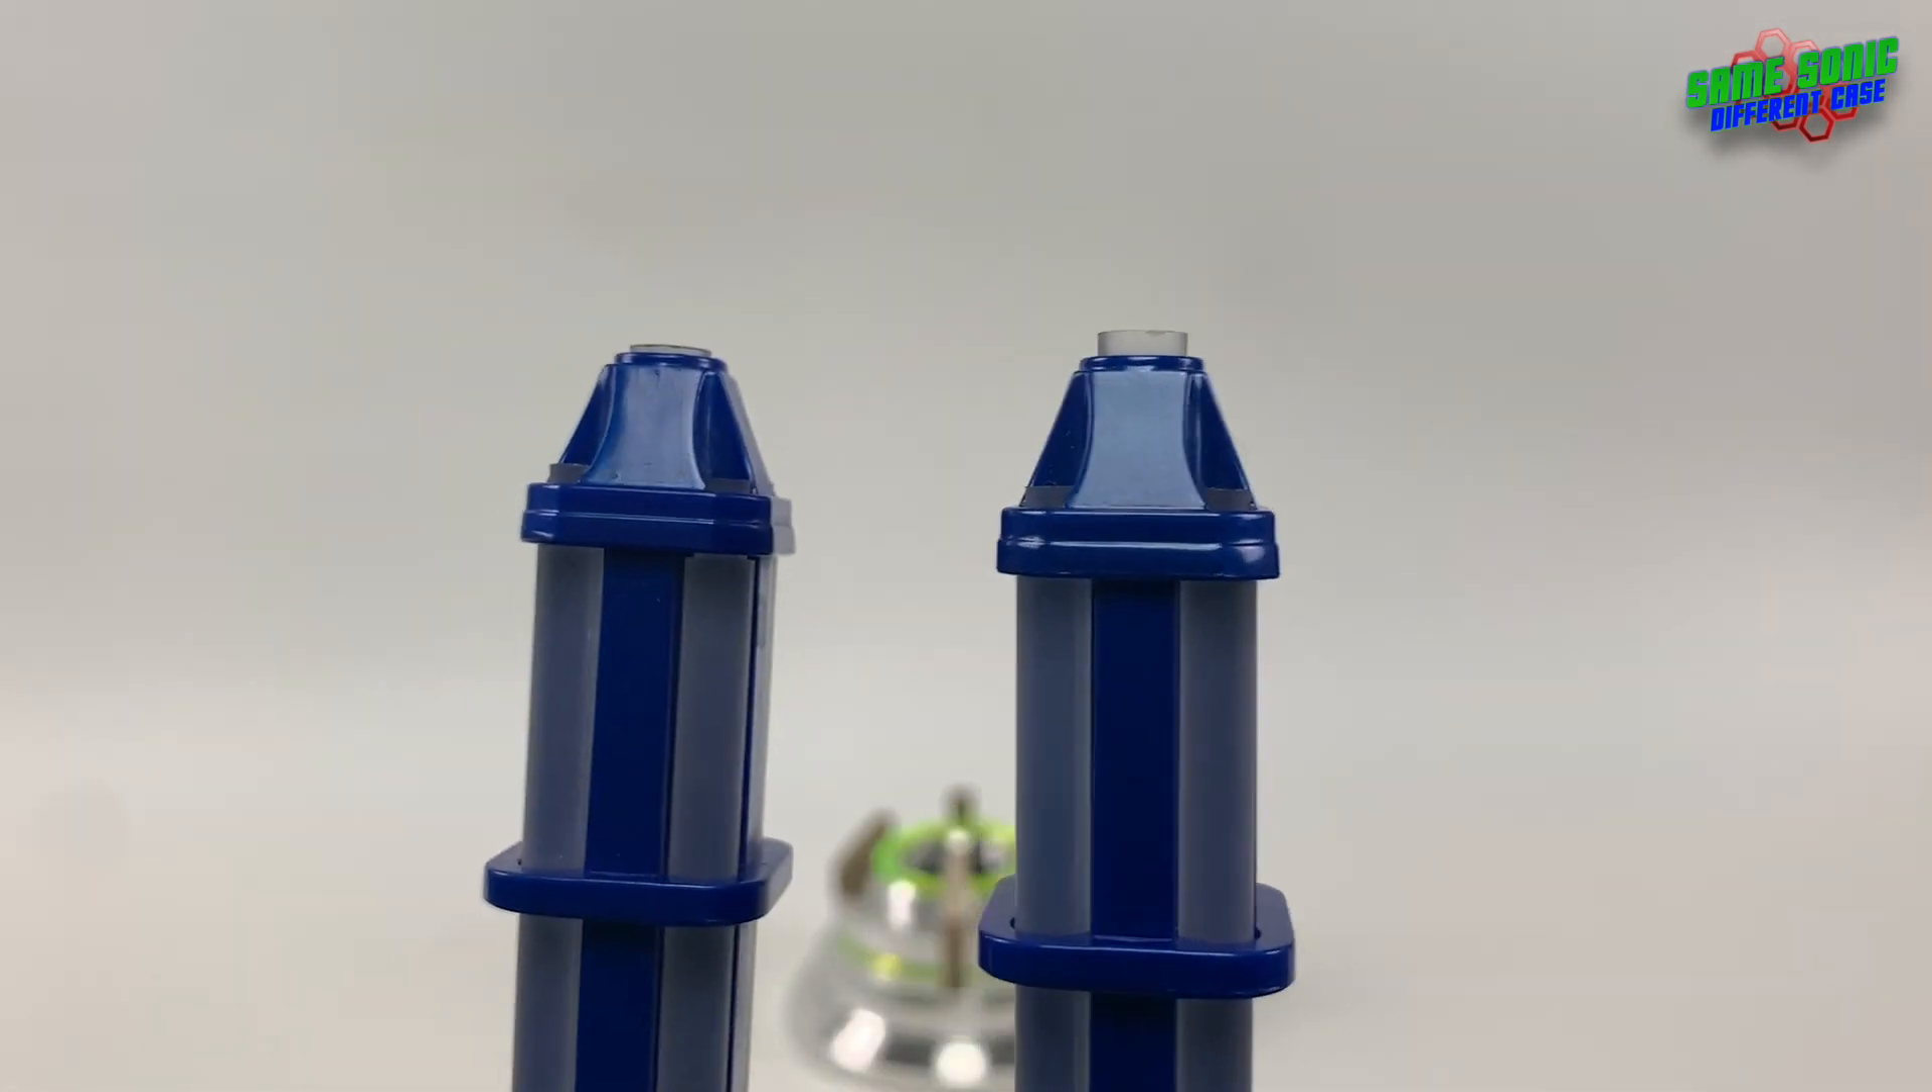So we start off at the top, and you'll see the acrylic rod there sticking out a lot further.